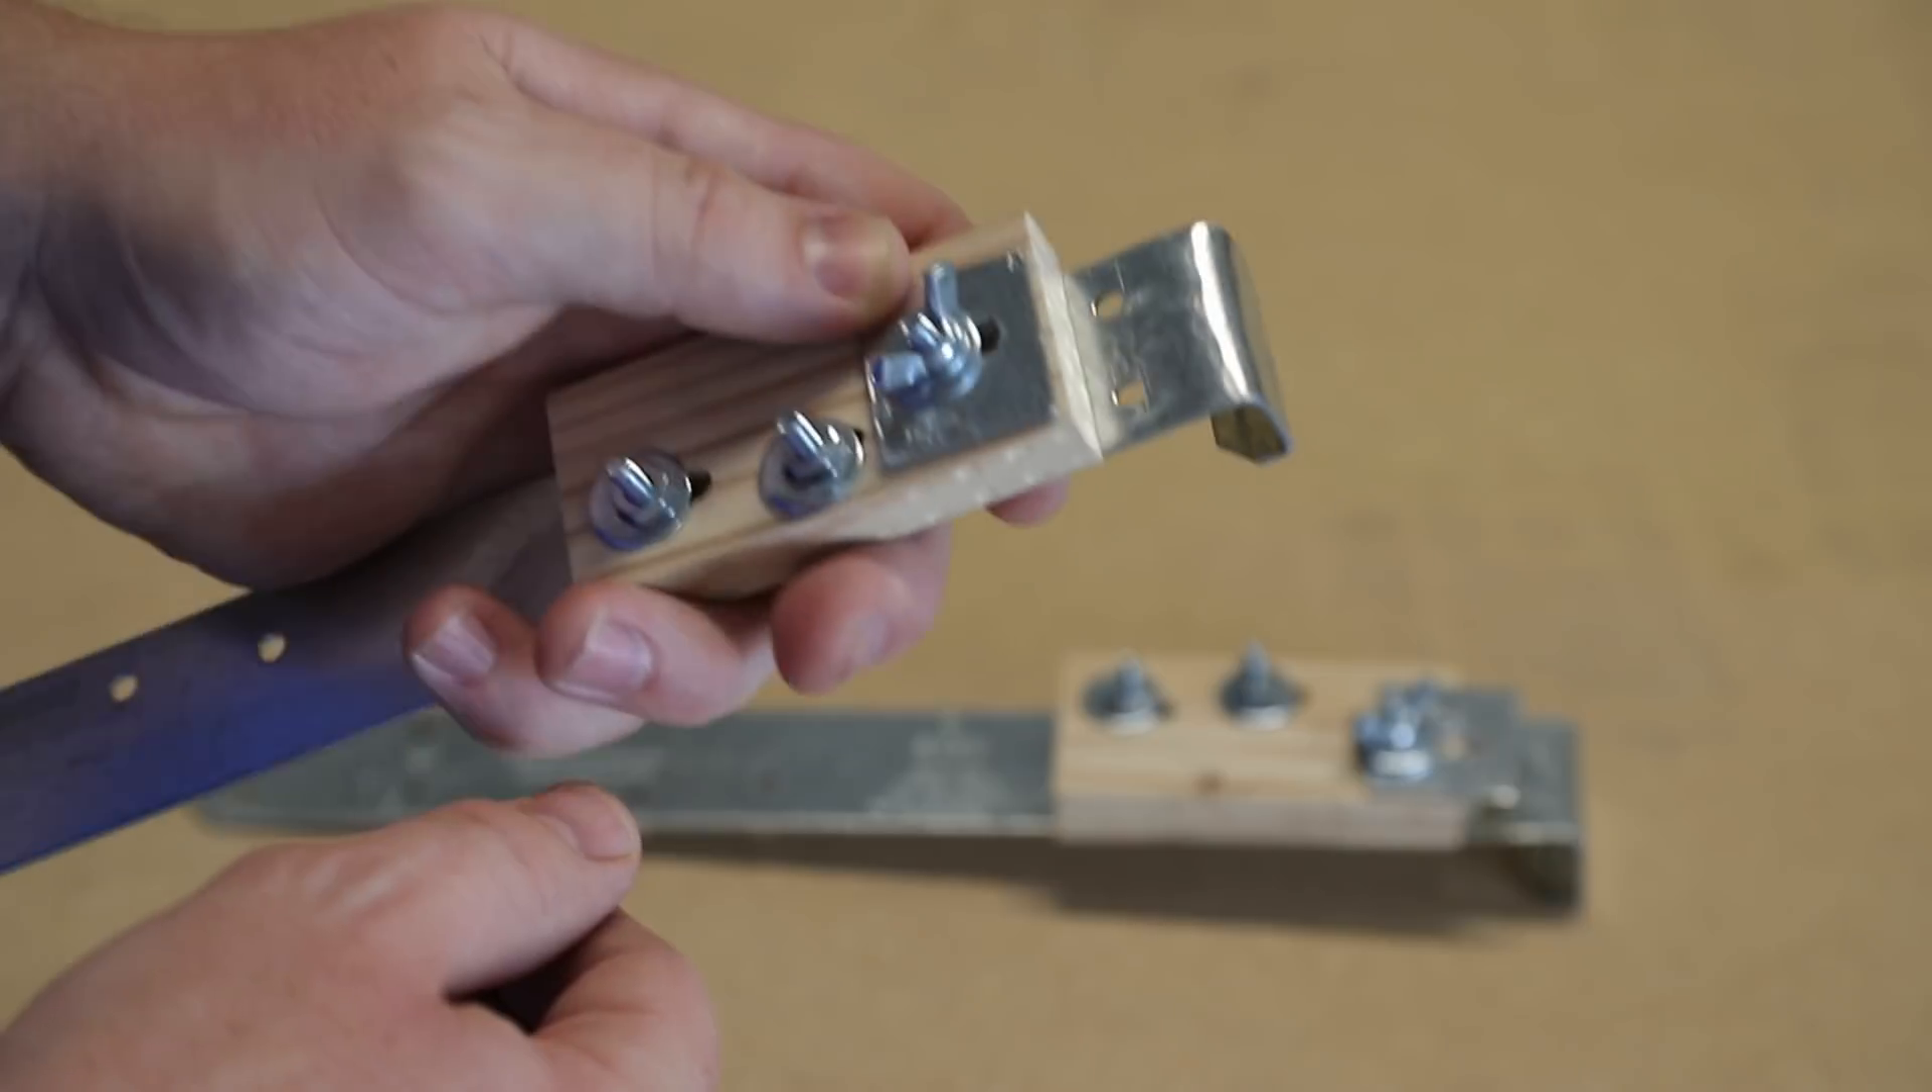I didn't want that to happen, so I built this extra little retainer that is just held on with this wing nut, so it's really easy to move up and down.